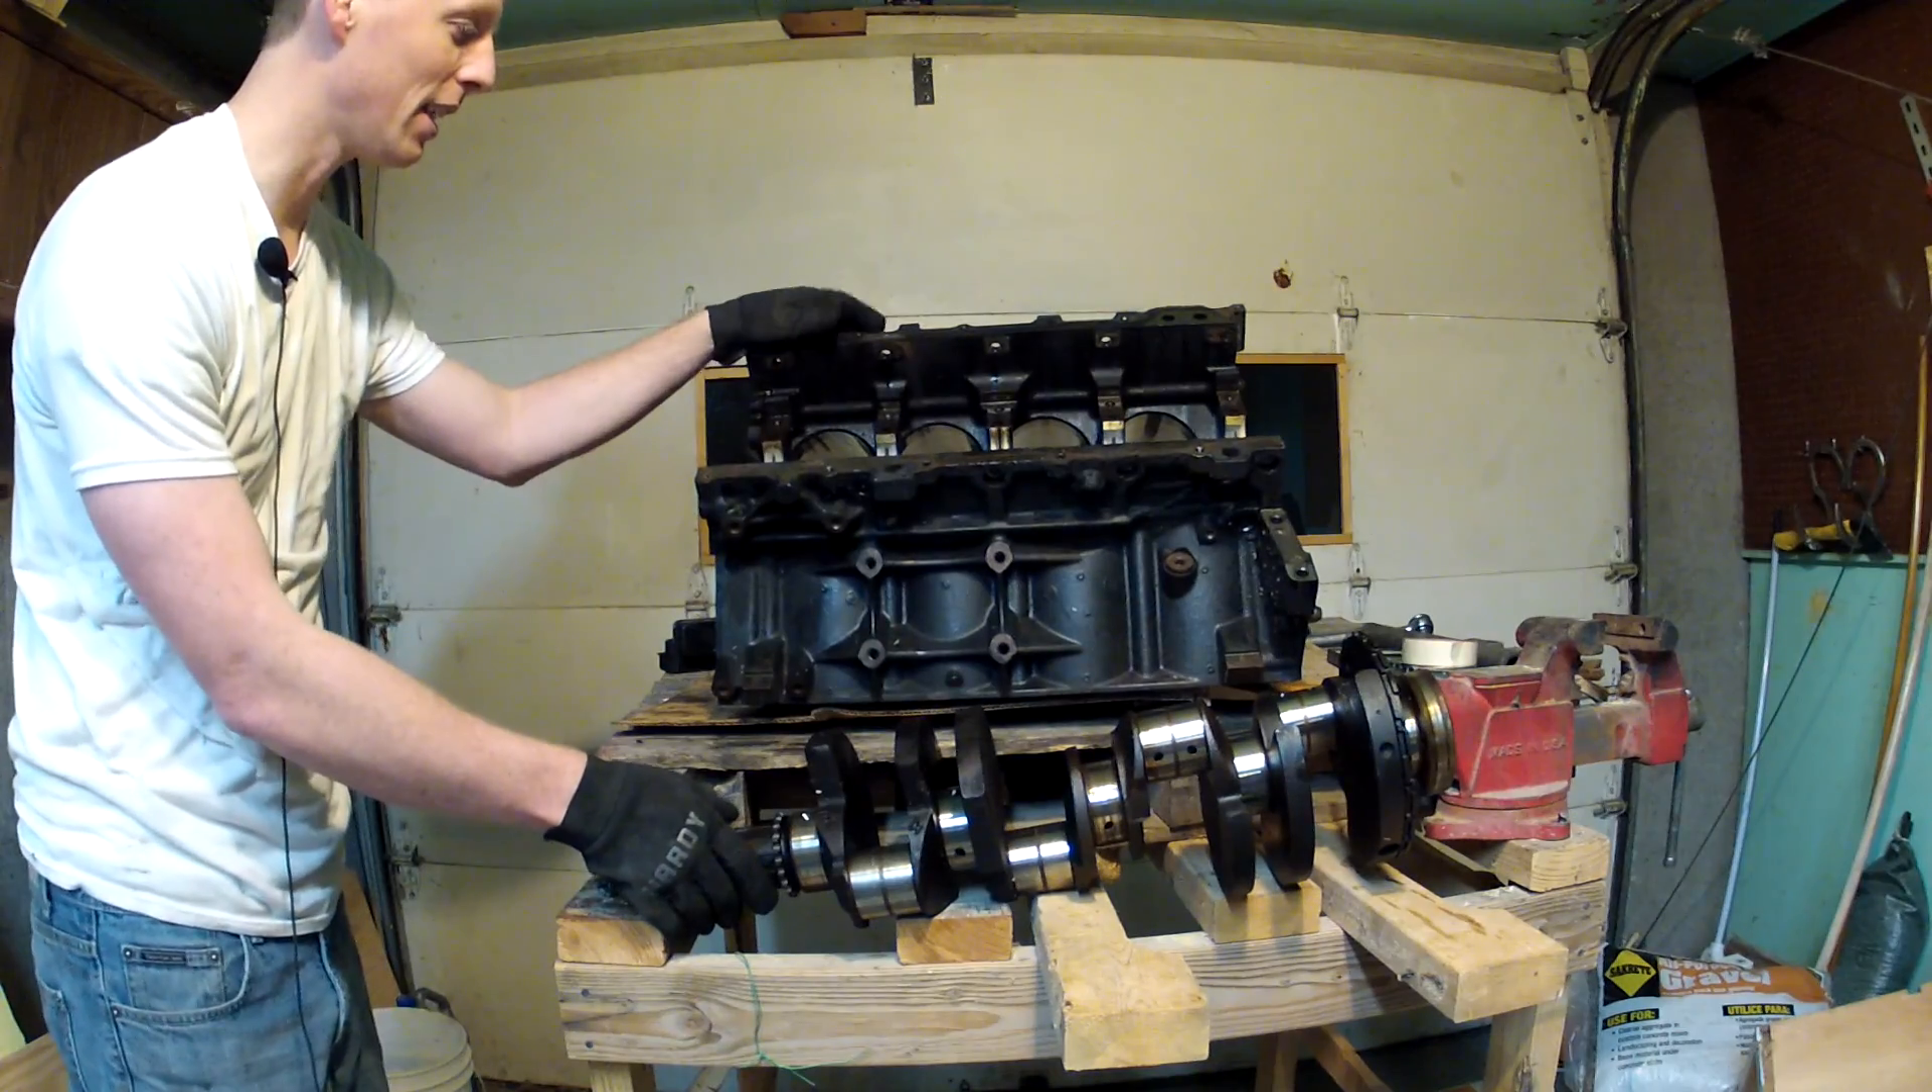All right so there's the crankshaft we got it out.